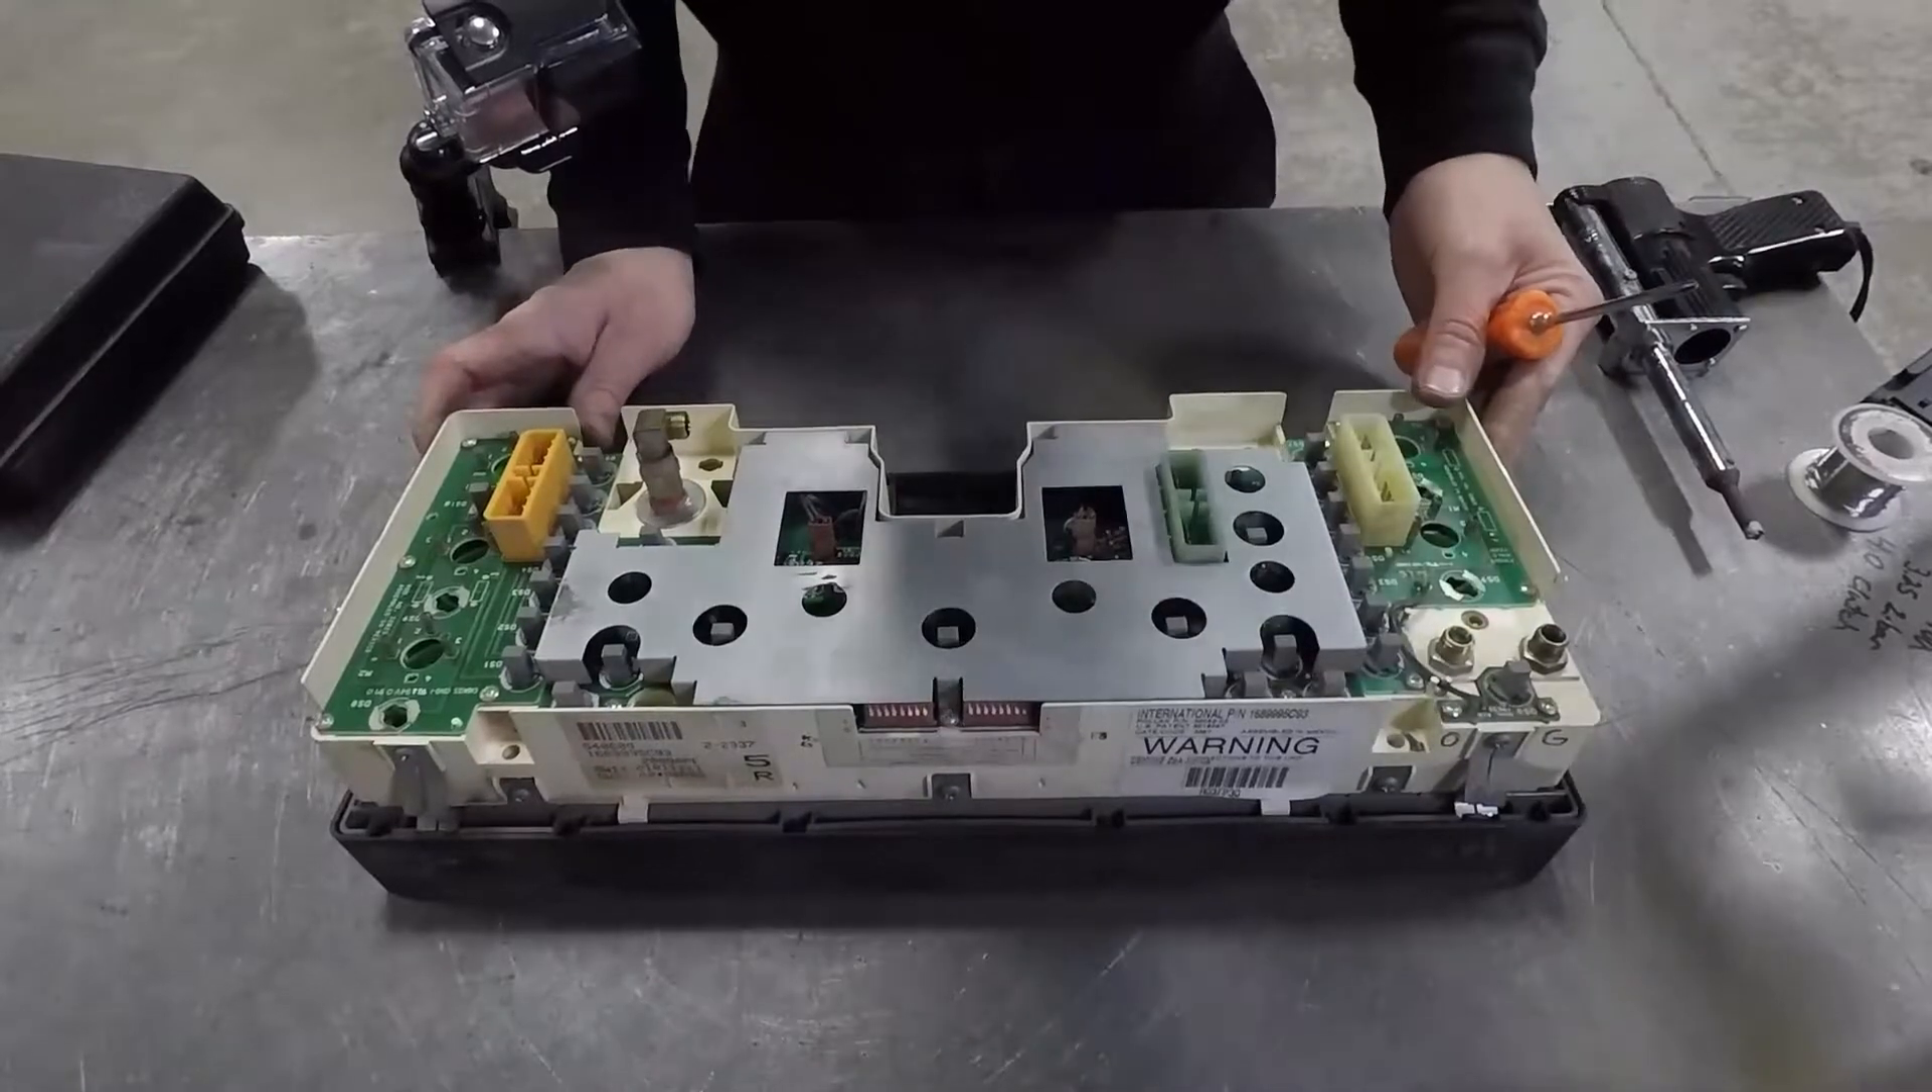Okay so we got our gauge cluster out the truck we got it over here in the bench.